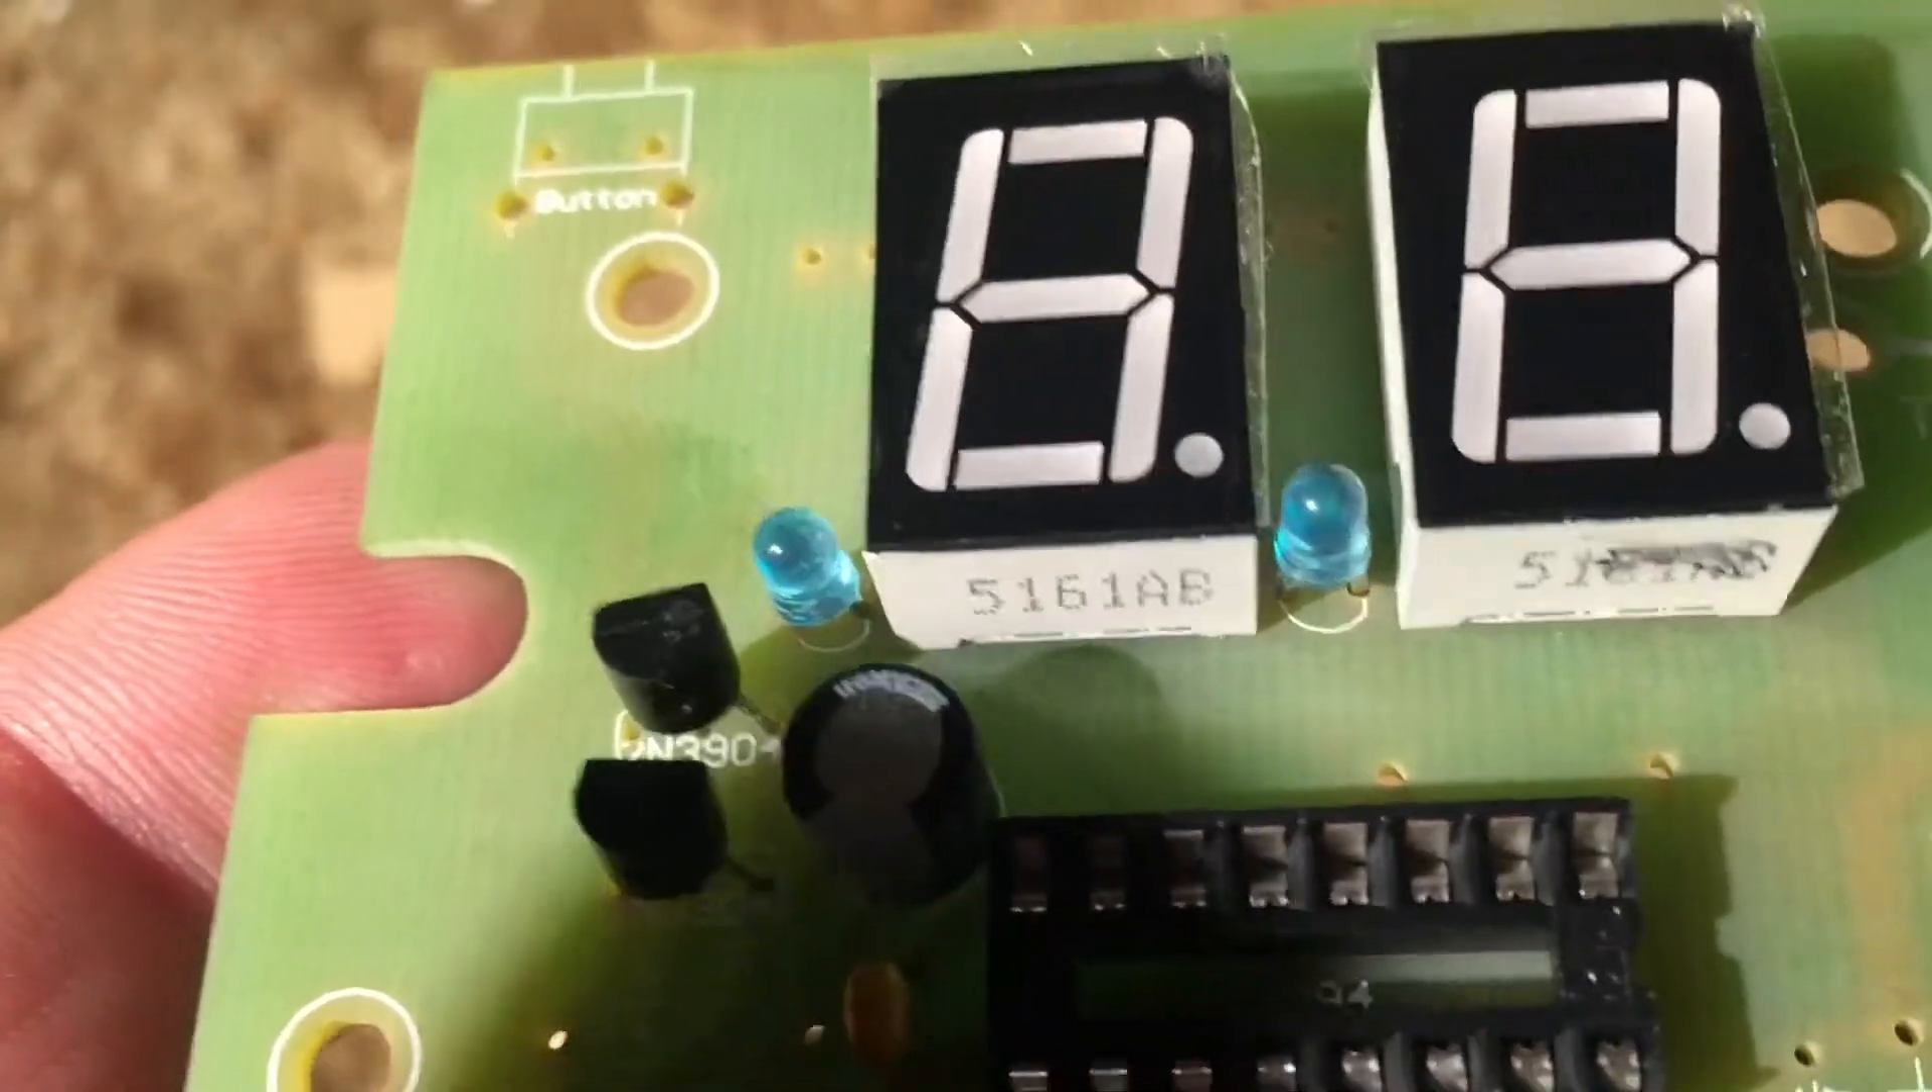We have our two blue led three millimeter leds up on top.